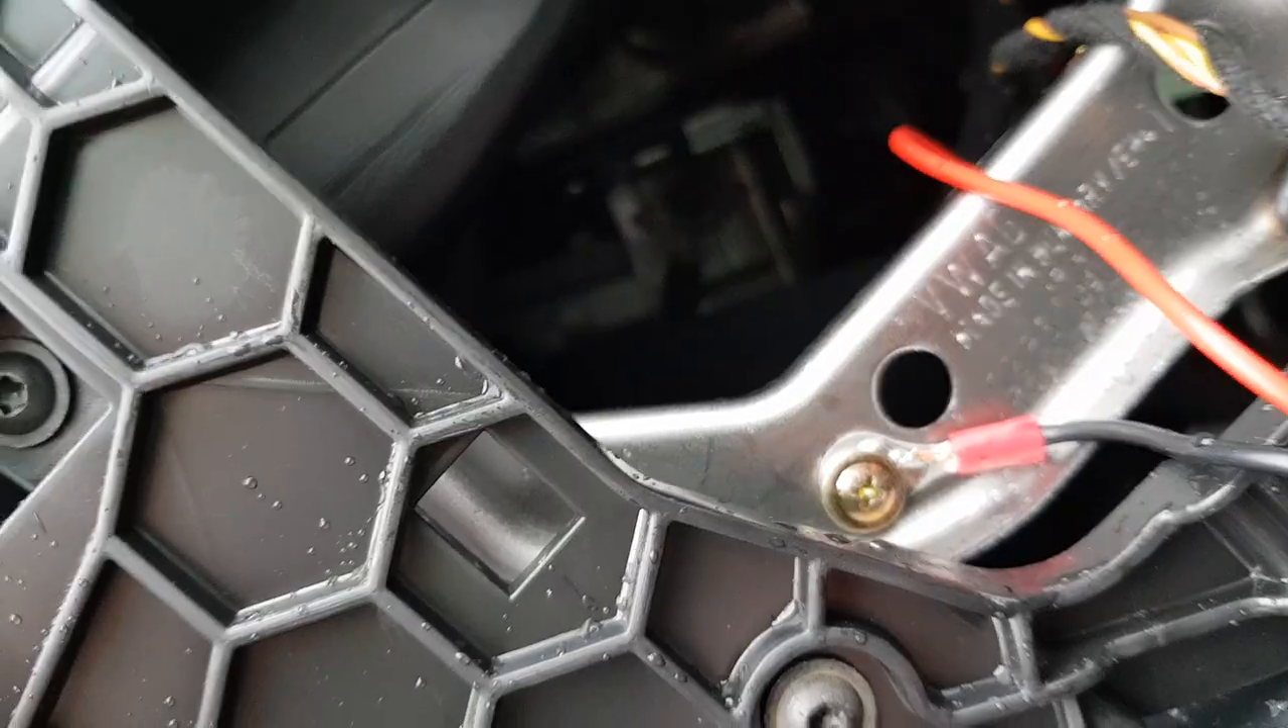And I've put a tech screw in there with the earth connection.